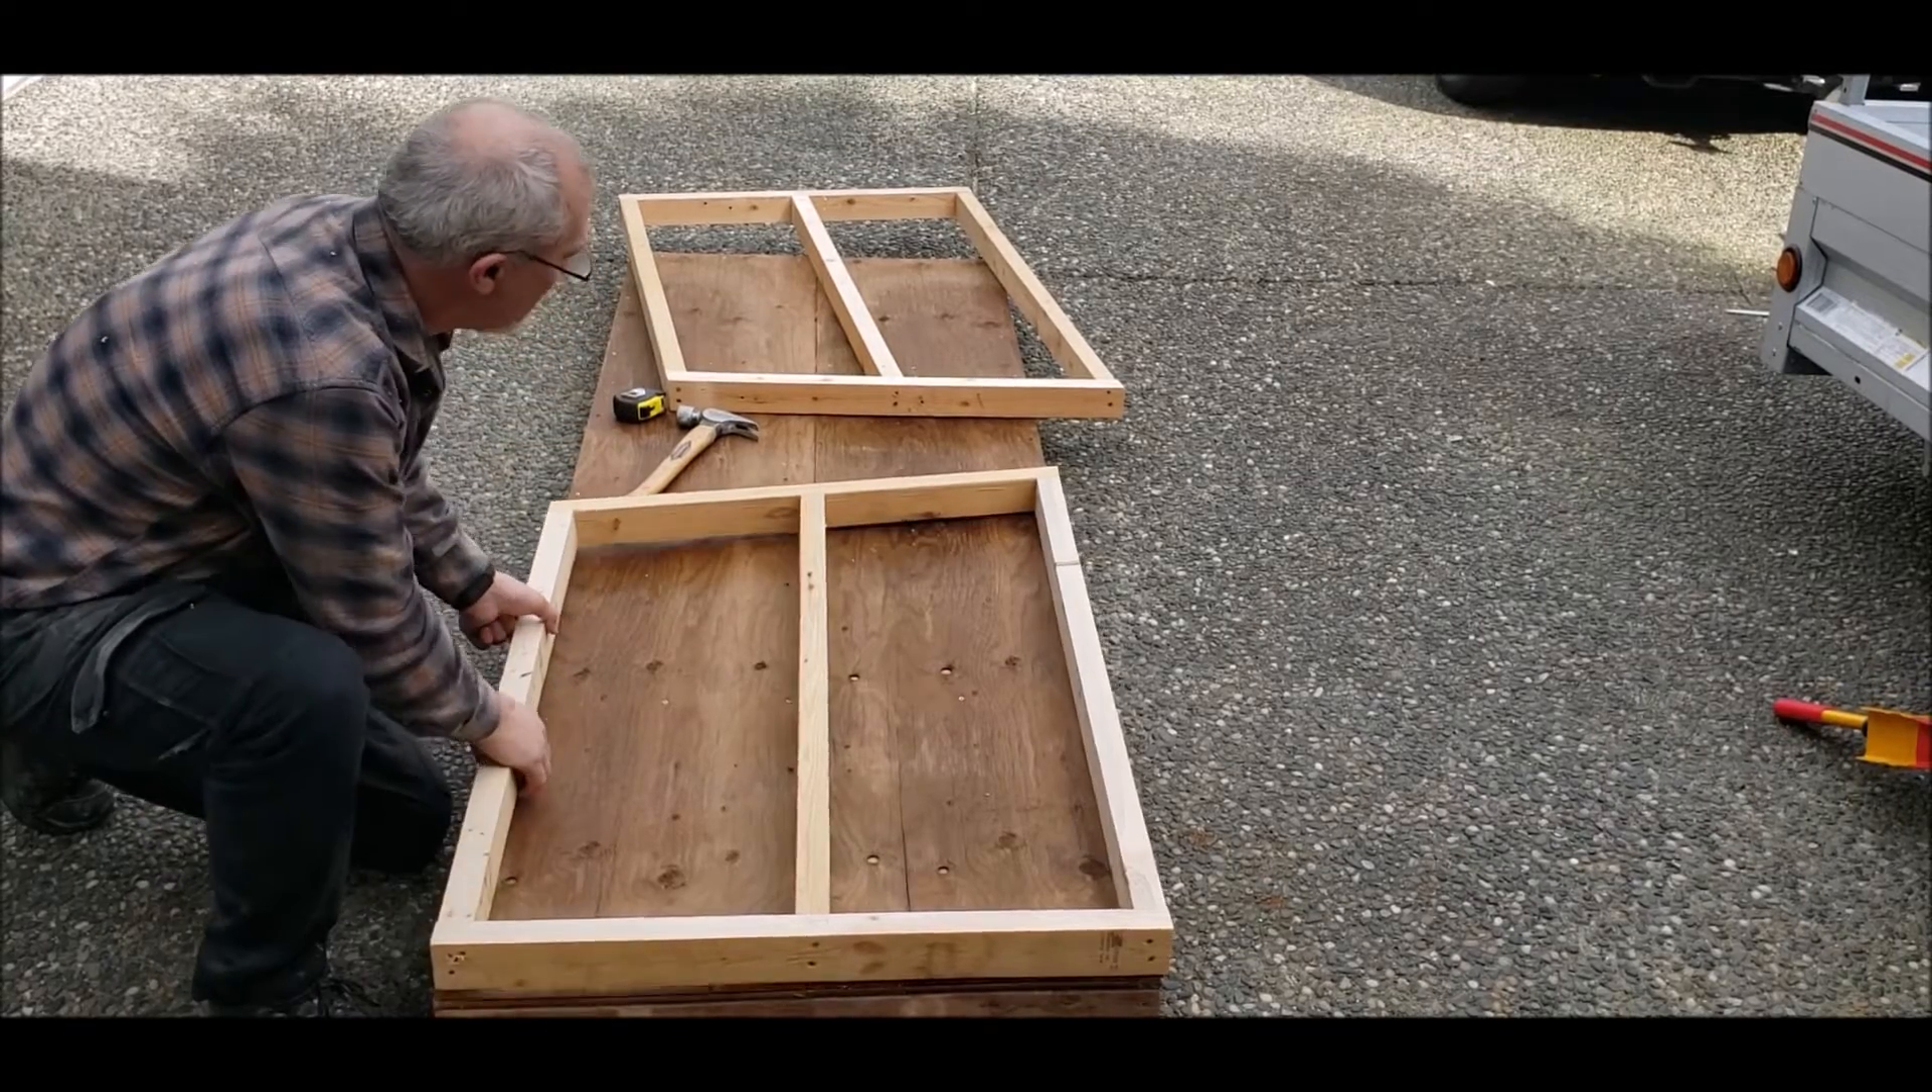All right, so I've gone ahead and added the center brace or stud.